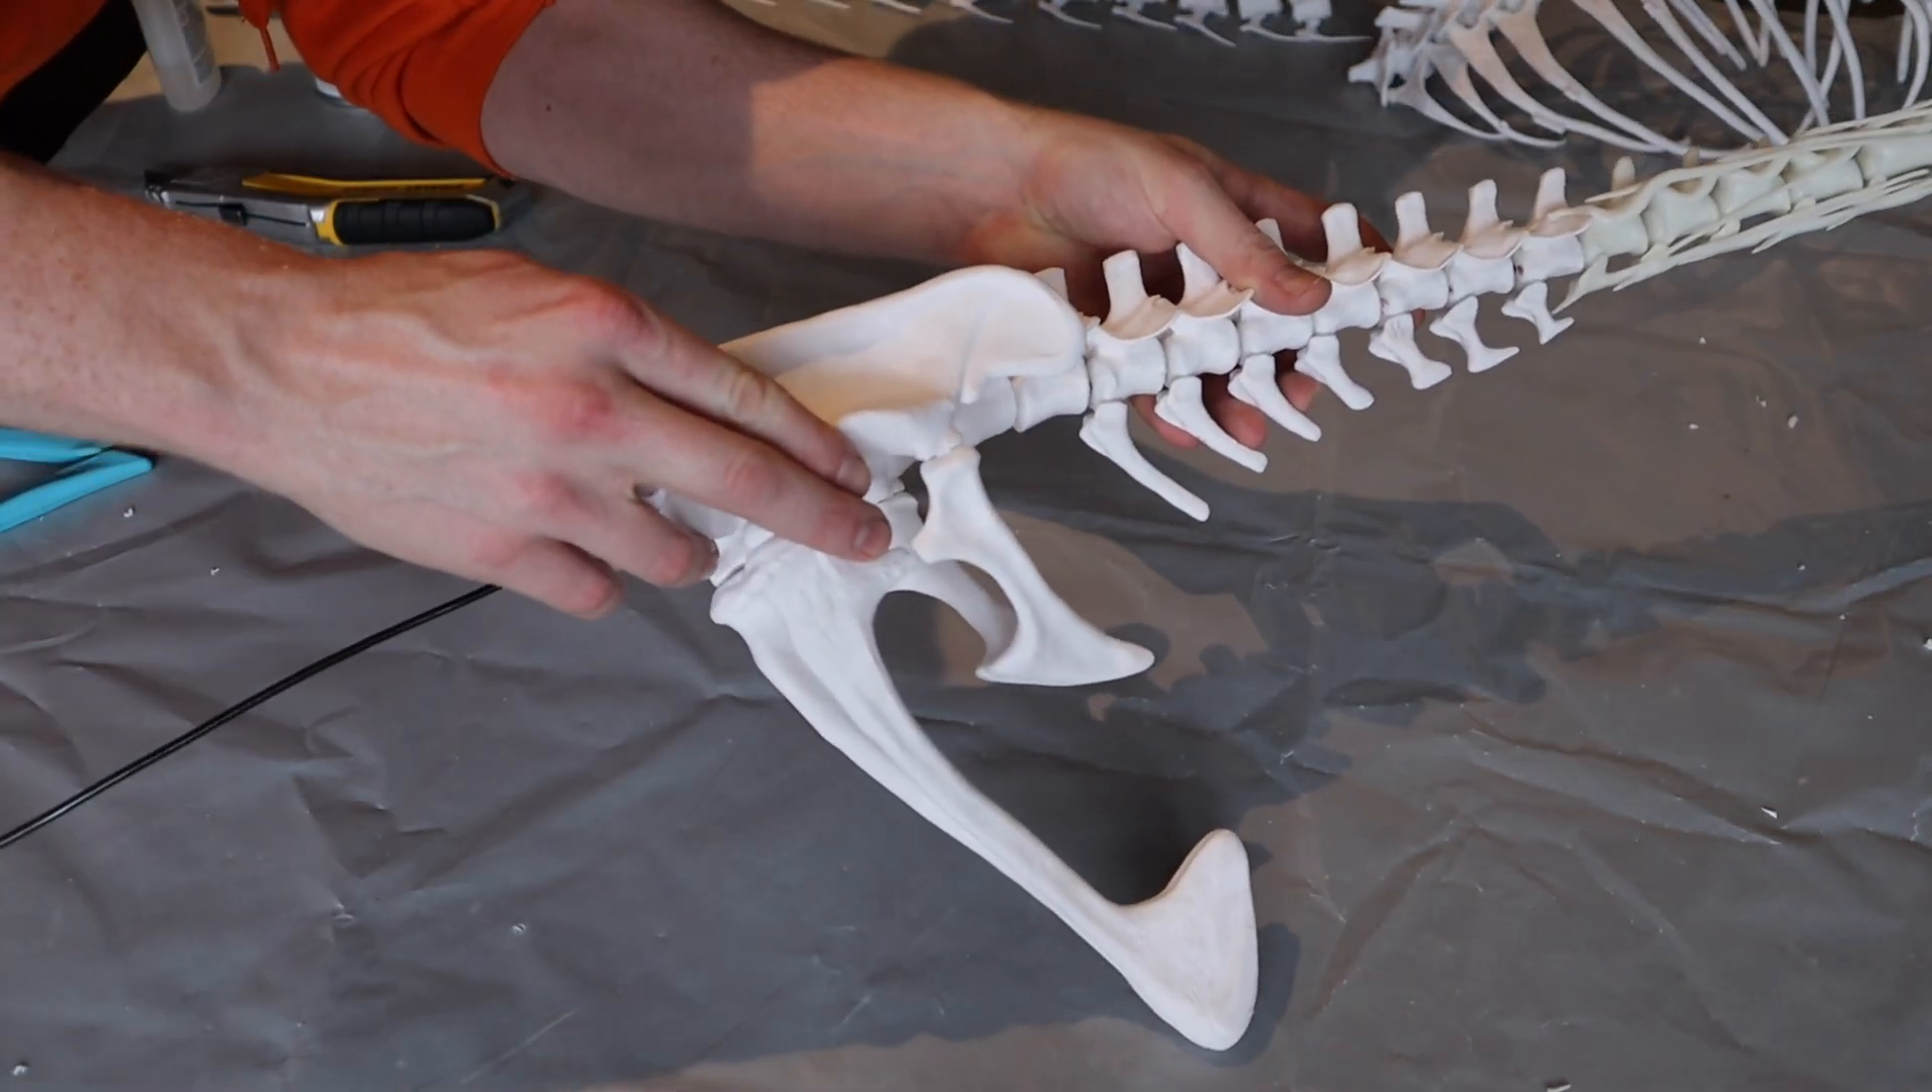Now, this next piece was the pelvis. And you can see I already added the lower pelvis parts on off camera just because it was a bit of a pain.